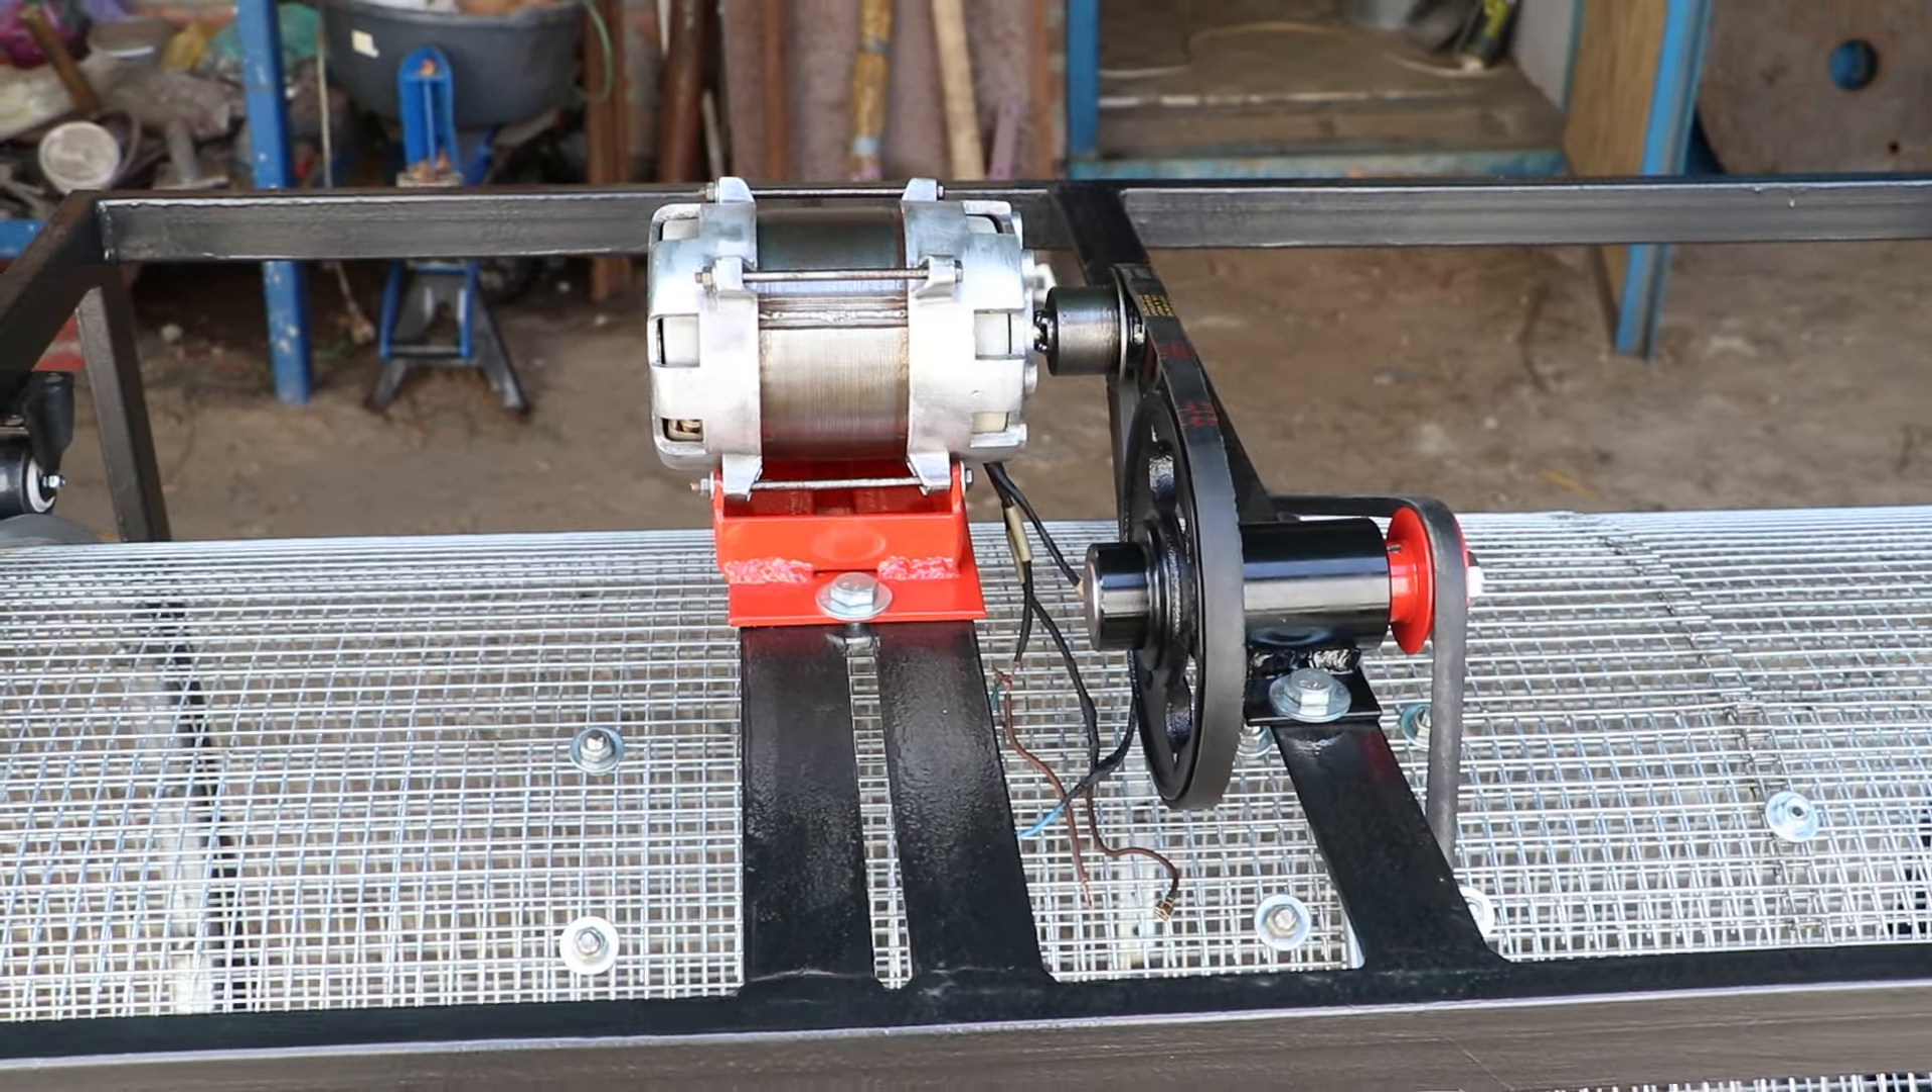Установил сетку с роликами, поставил редуктор и двигатель.